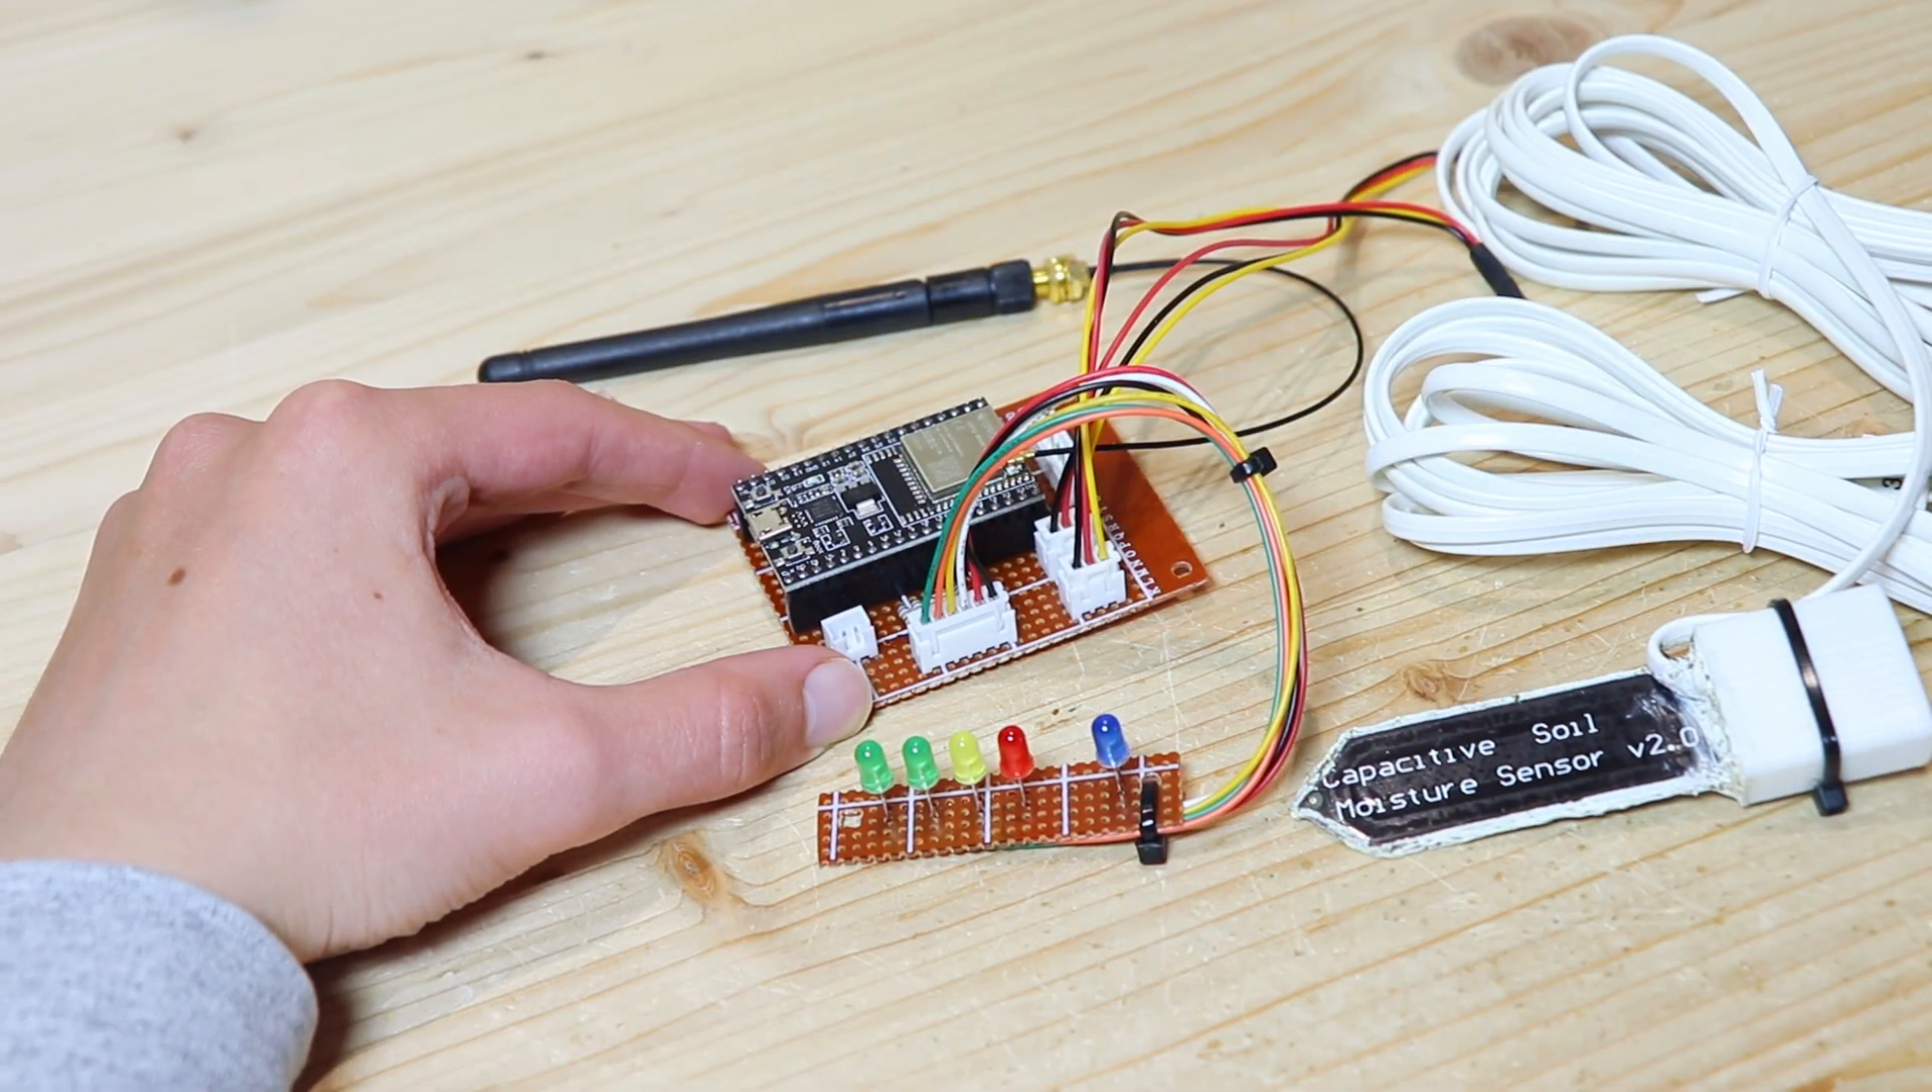Ho montato i LED su un pezzo di millefori.